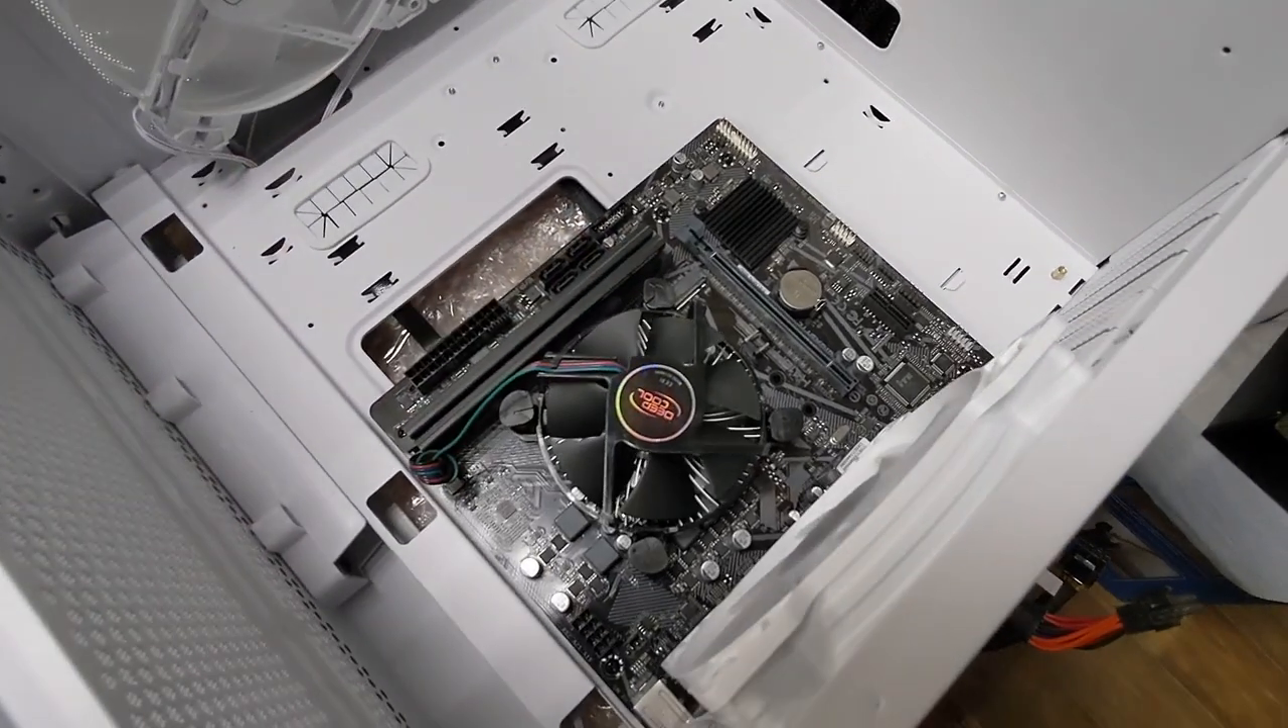Итак, мы смонтировали материнскую плату. Уже боксовый кулер стоит на месте.